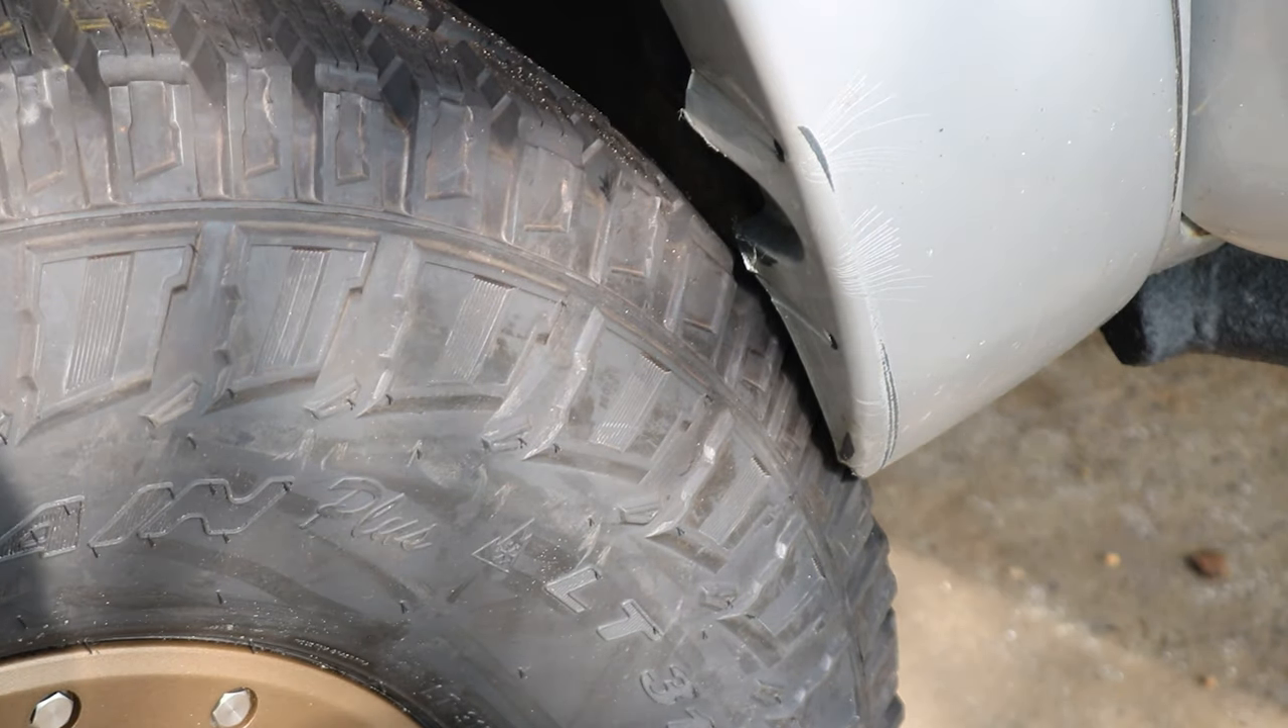She's already touching the plastic guys.